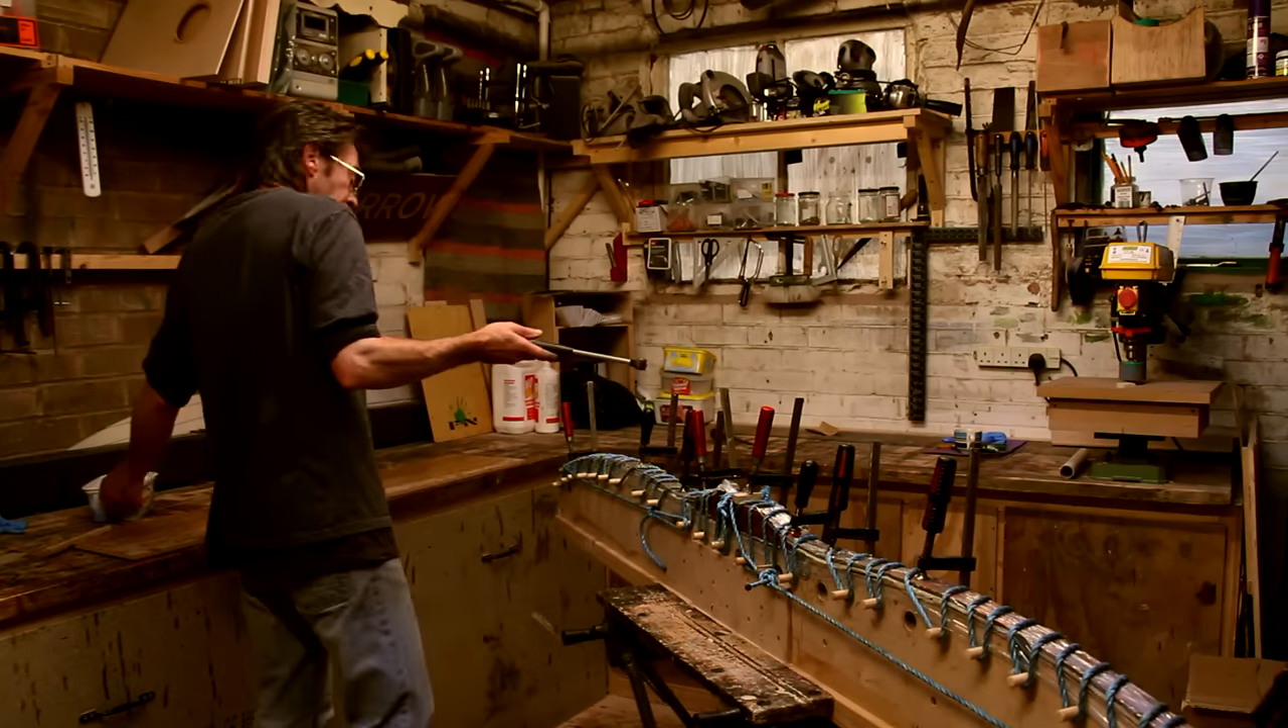We have everything glued up at this point we've got the rope on.